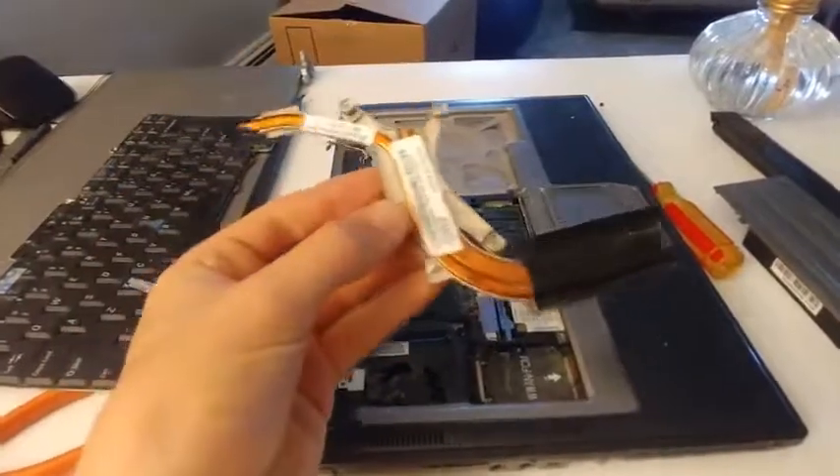And just like that, we've removed the heatsink.